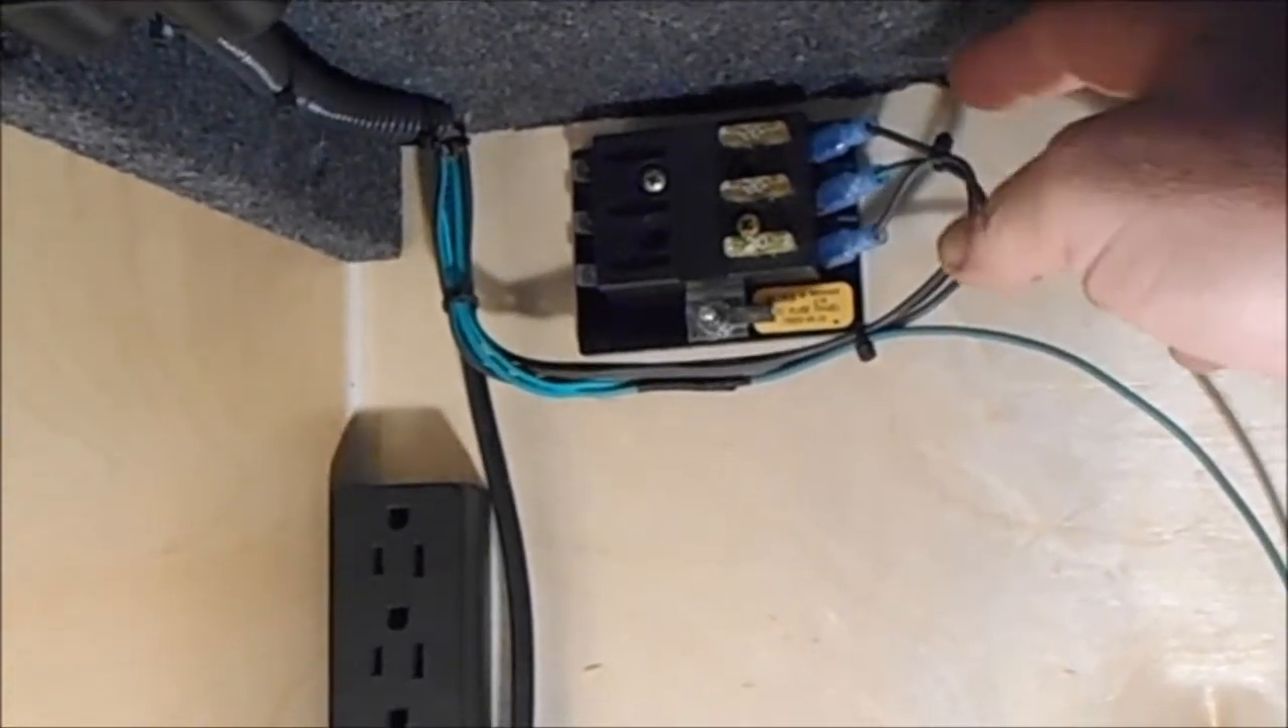Now you can see we put these three wires in these are three hot wires.